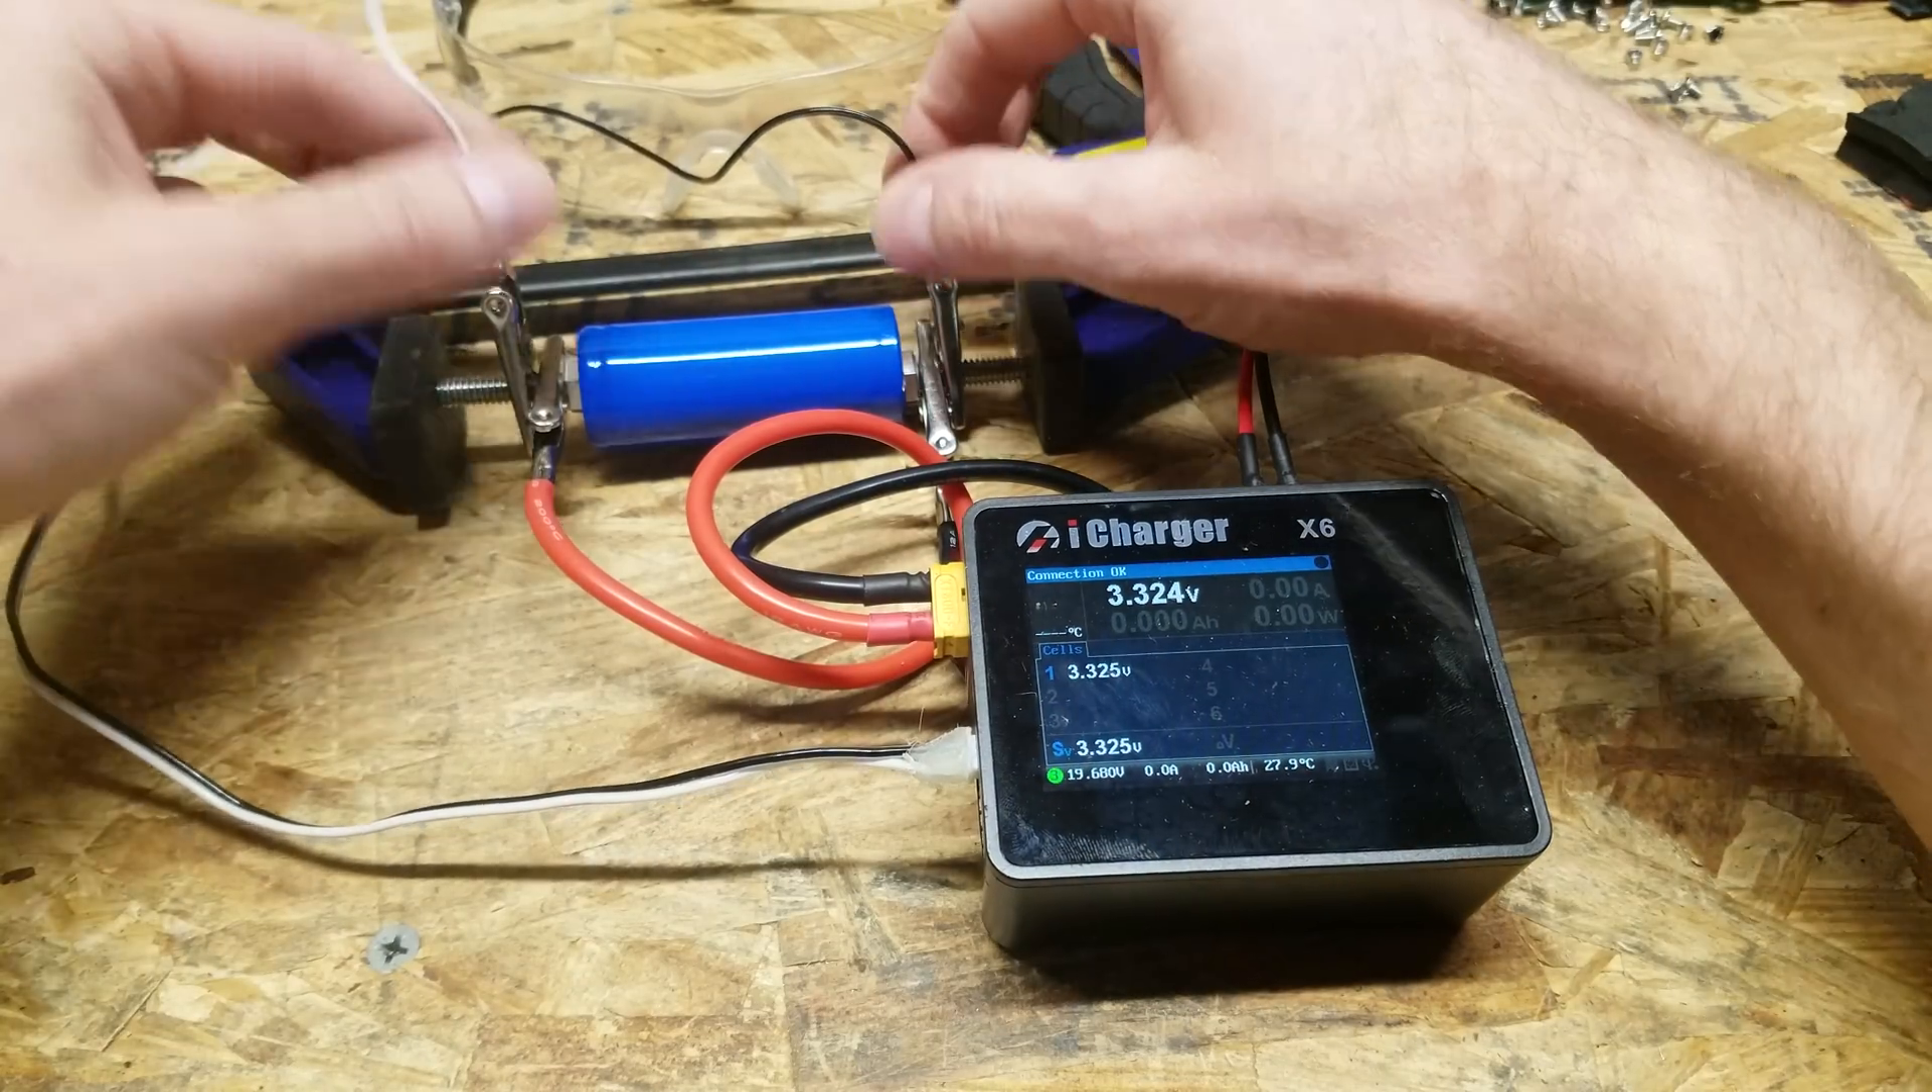I then clipped on a pair of alligator clips to each bolt, which go into the iCharger, and I have my two balancing wires connected as well.